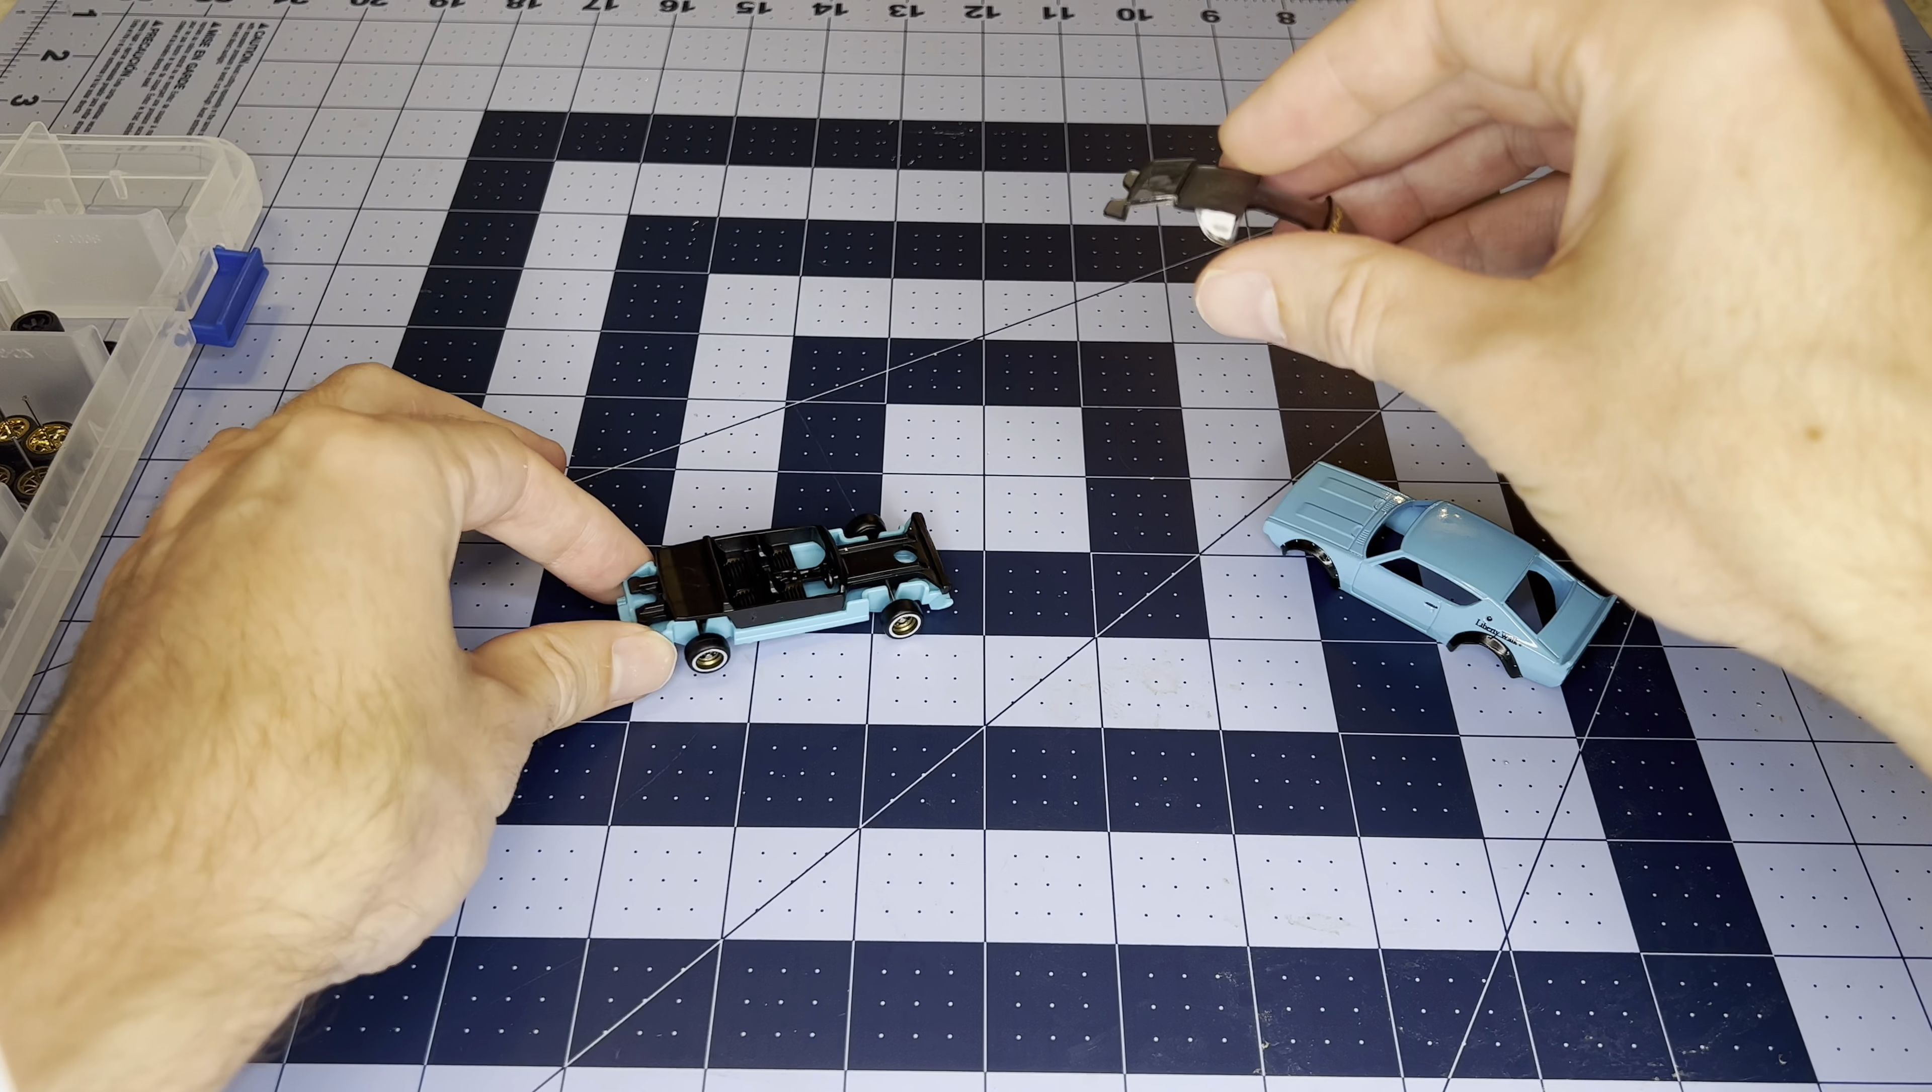We got the chassis down here it's assembled and ready to go.